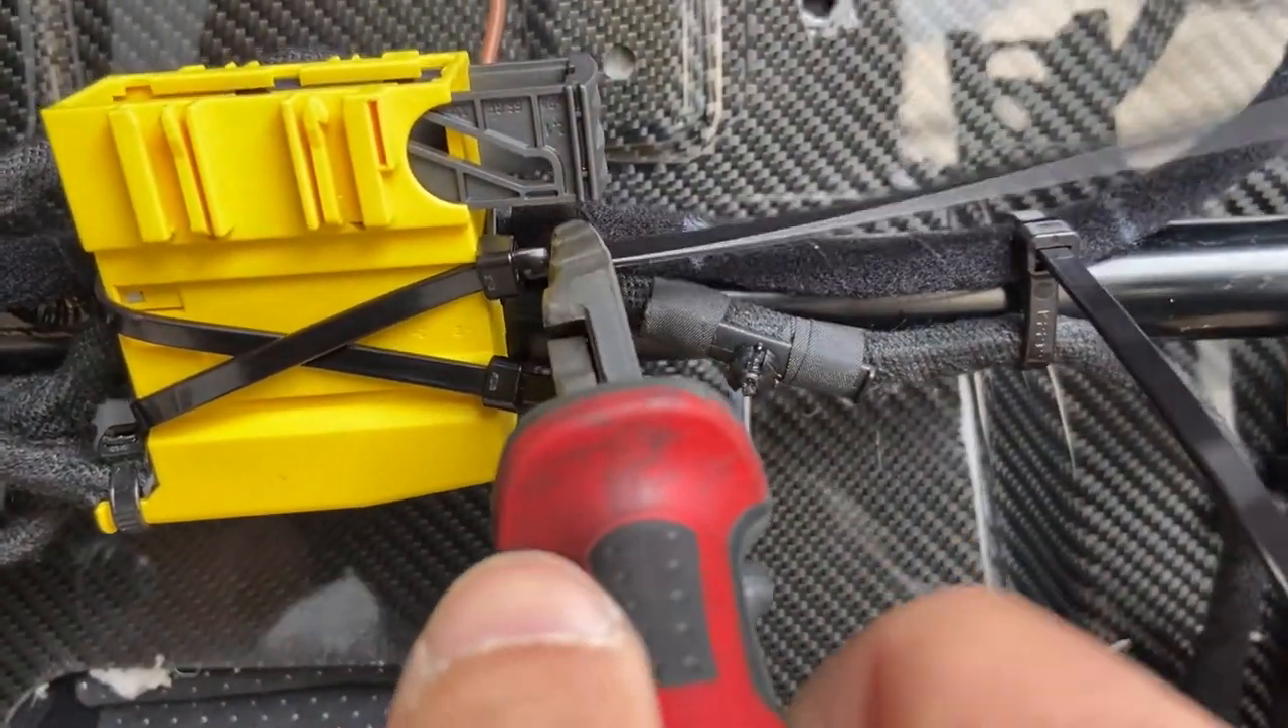We will now secure the cable loom and the yellow connector with zip ties. We have the yellow connector secured in an X pattern using zip ties.